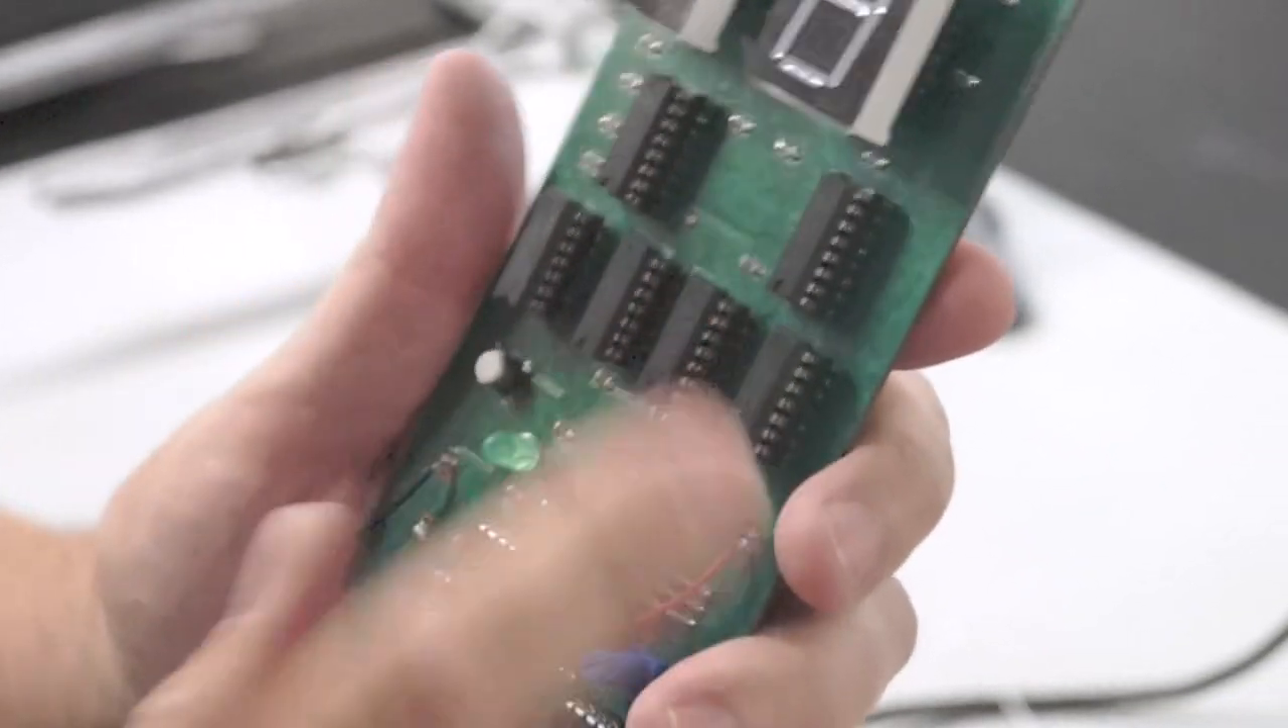Then I went, in this case, I applied sockets, then I applied all my integrated circuits into the board.